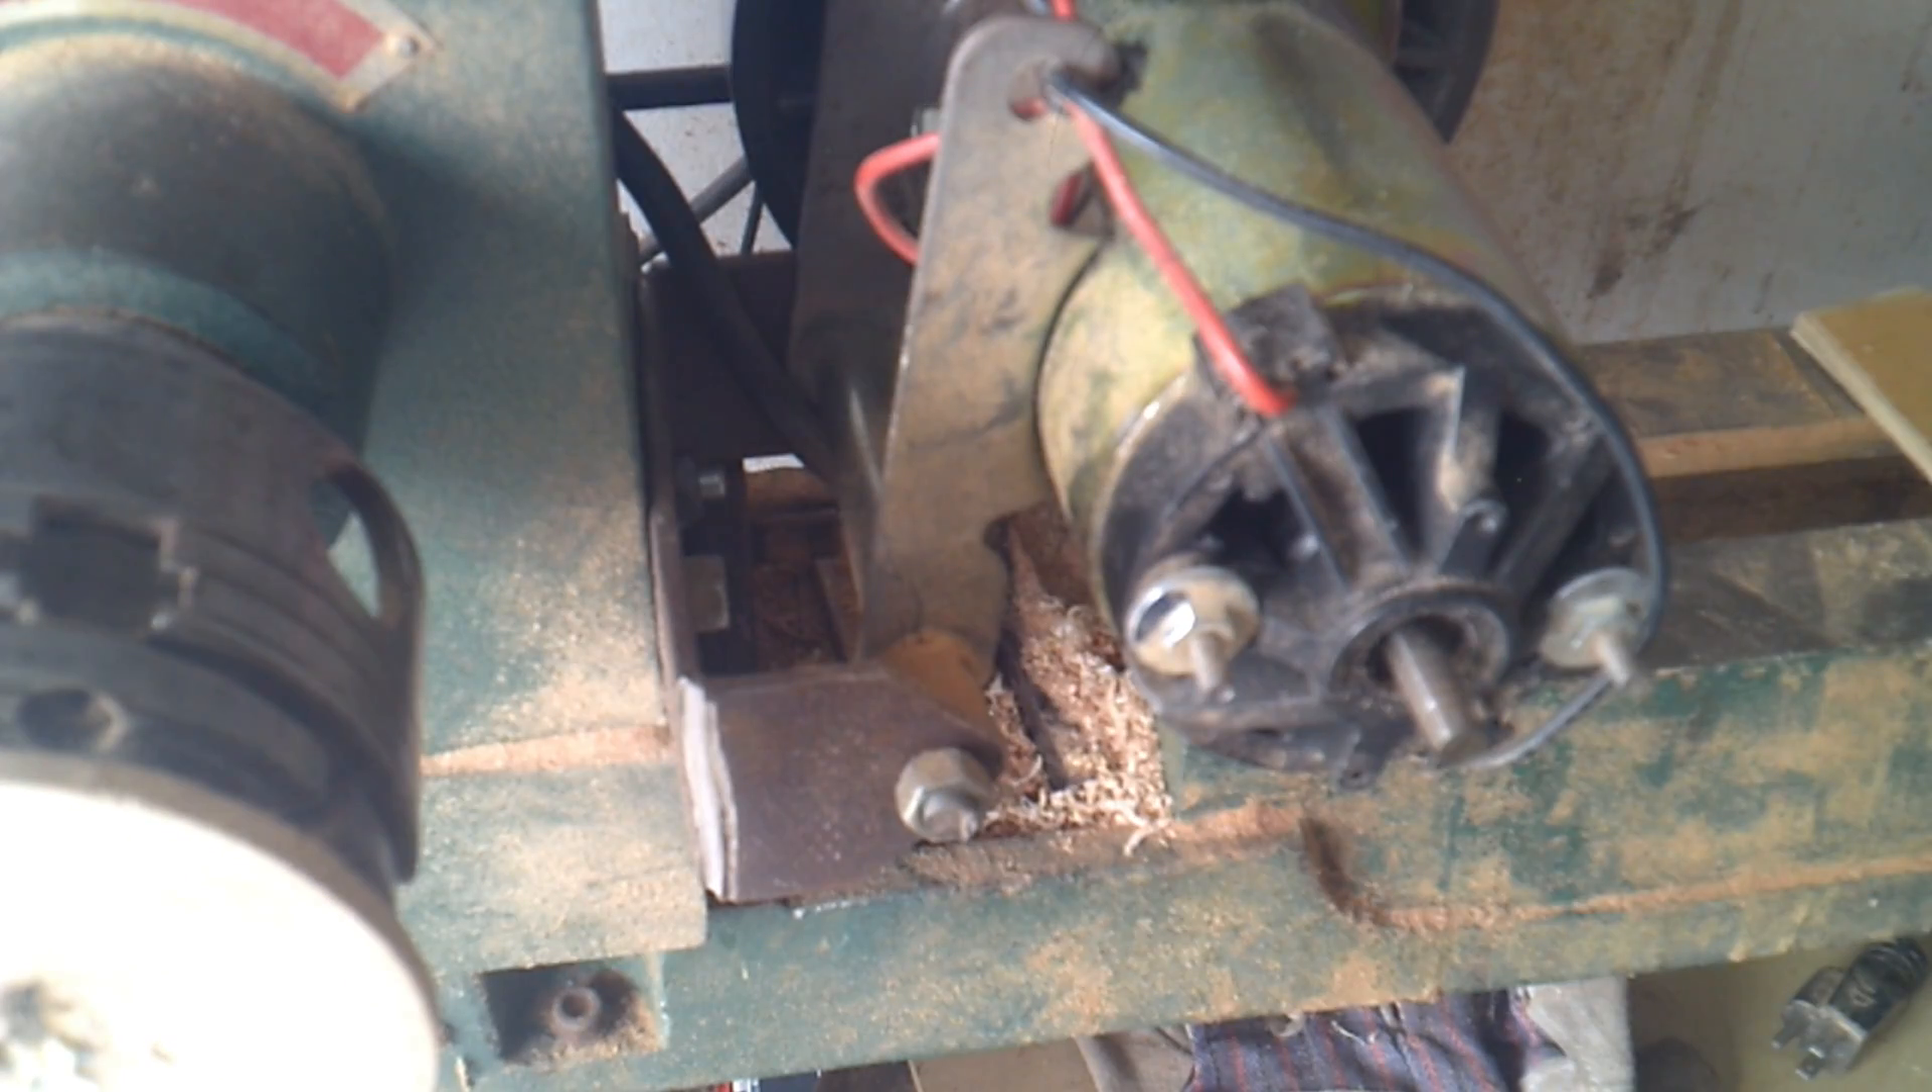So, I just built this C -bracket right here, and I bolted down where the old motor used to be bolted down.